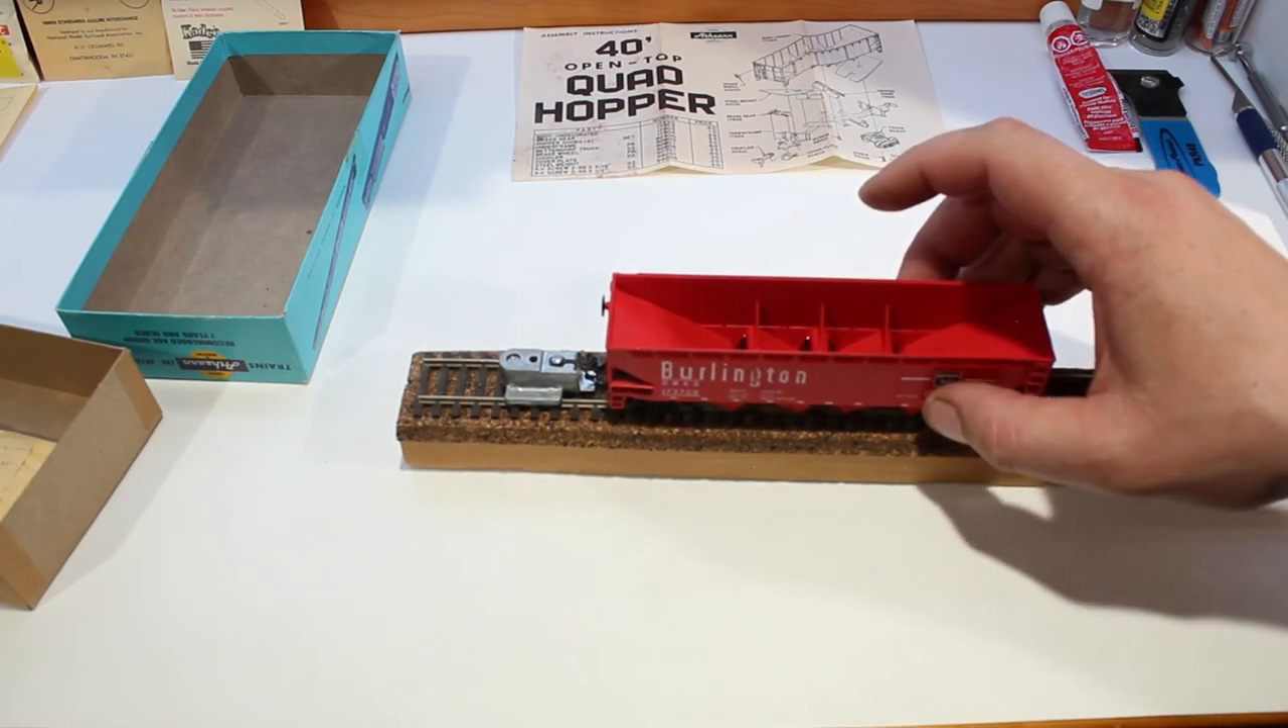Our Burlington quad hopper is all assembled.